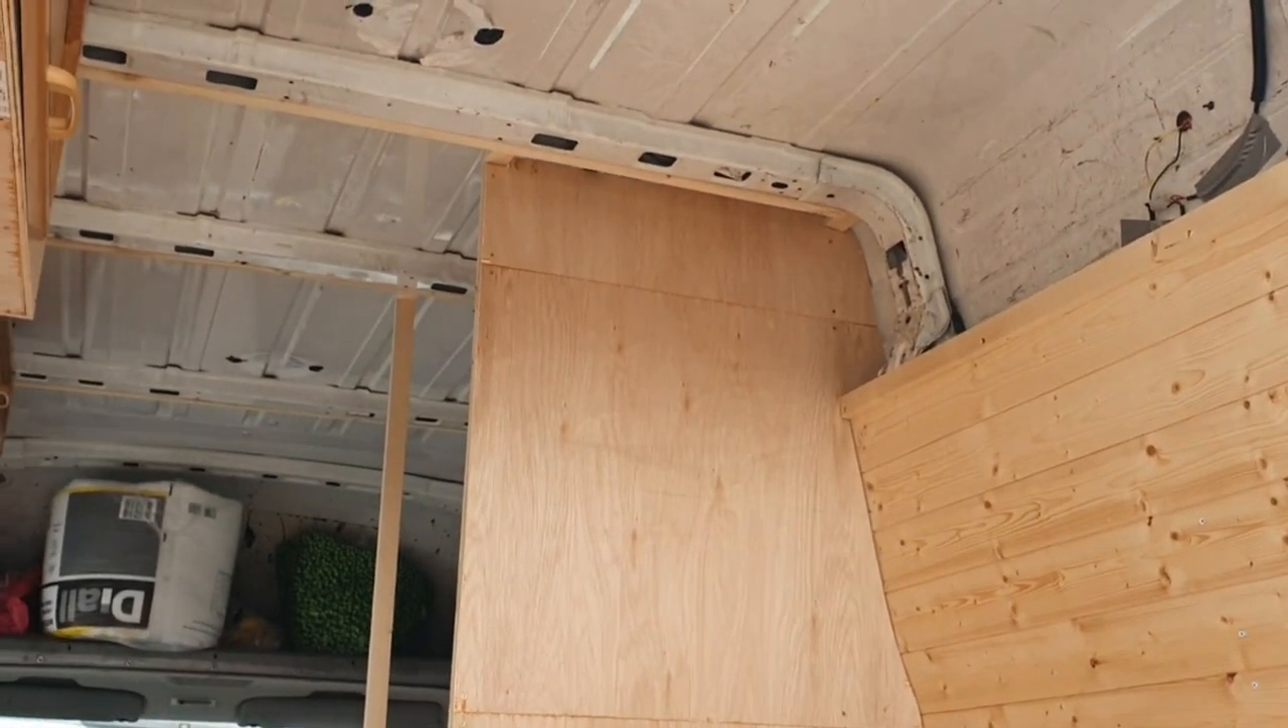I've got the driver side wall cladded and i've um started putting the sides on the shower cubicle.